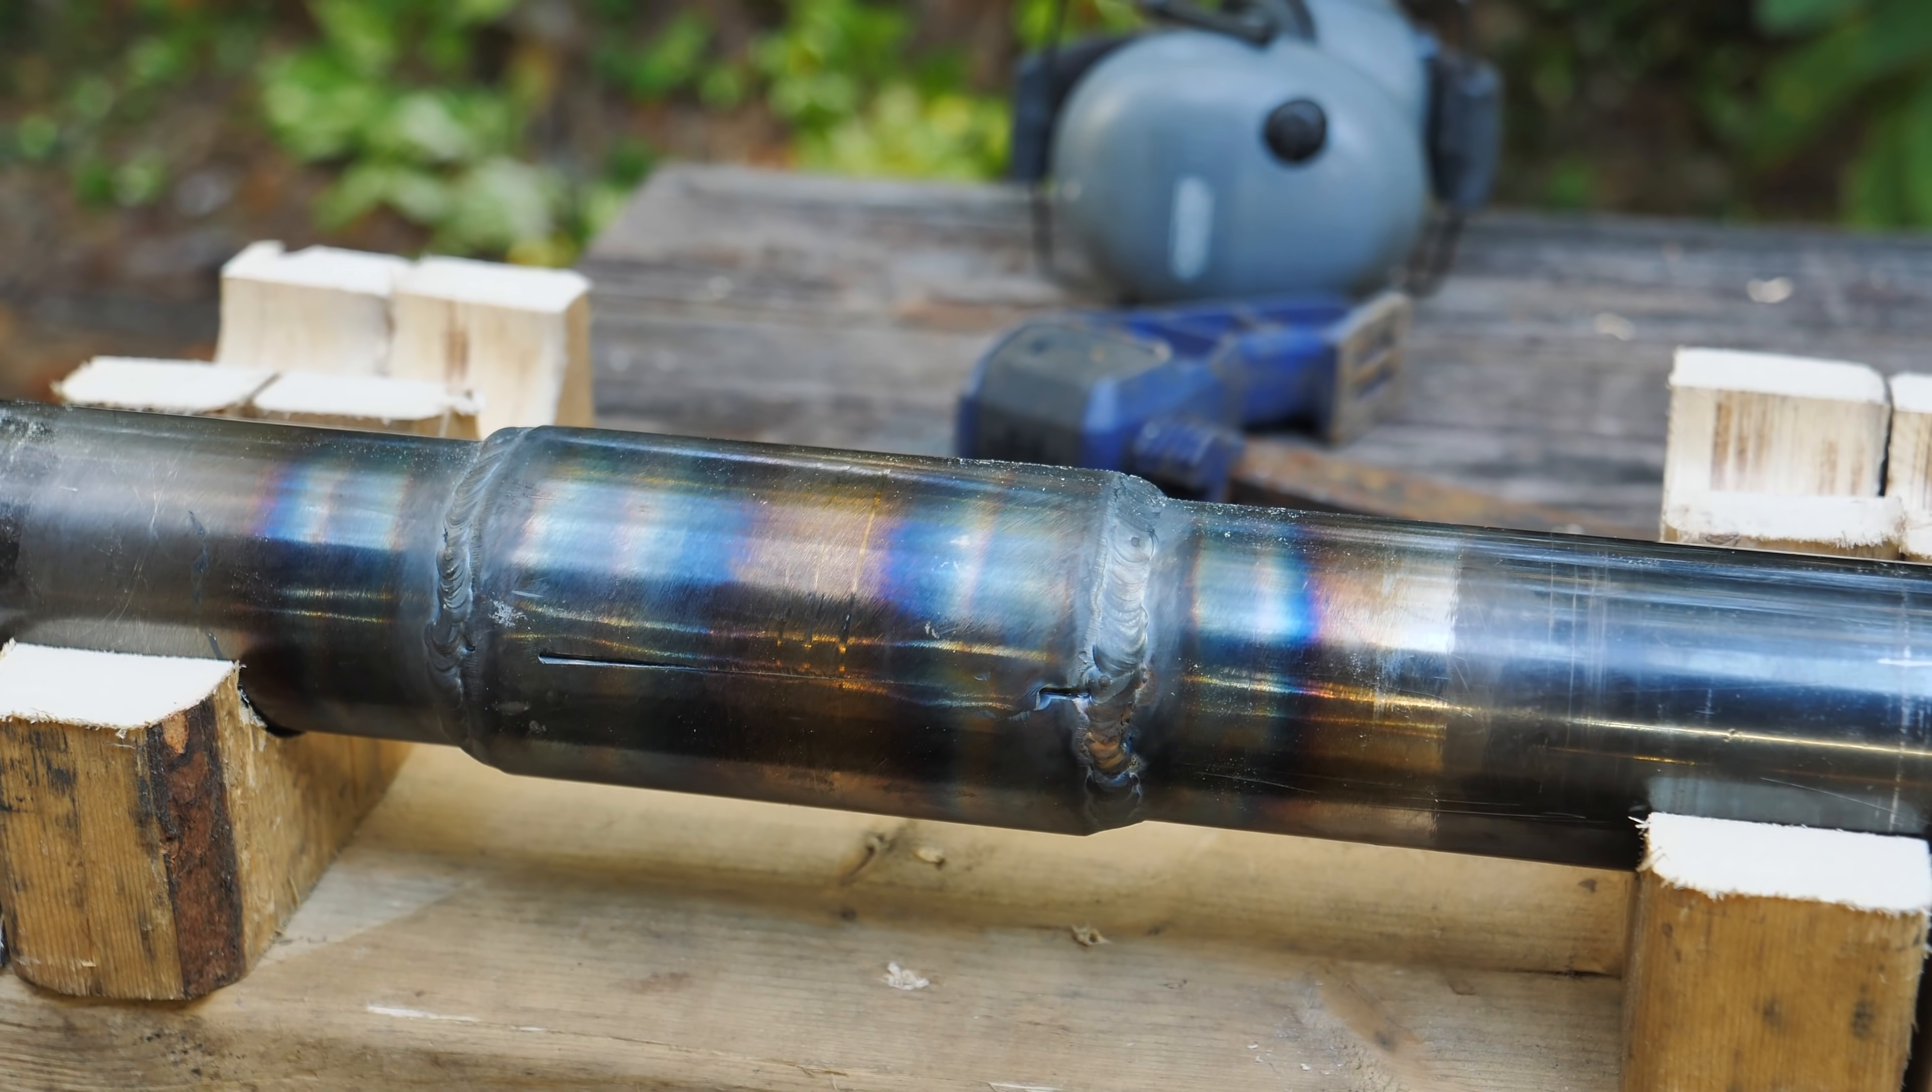I made a sleeve that fits over the tube and welded it so now it's extra reinforced.